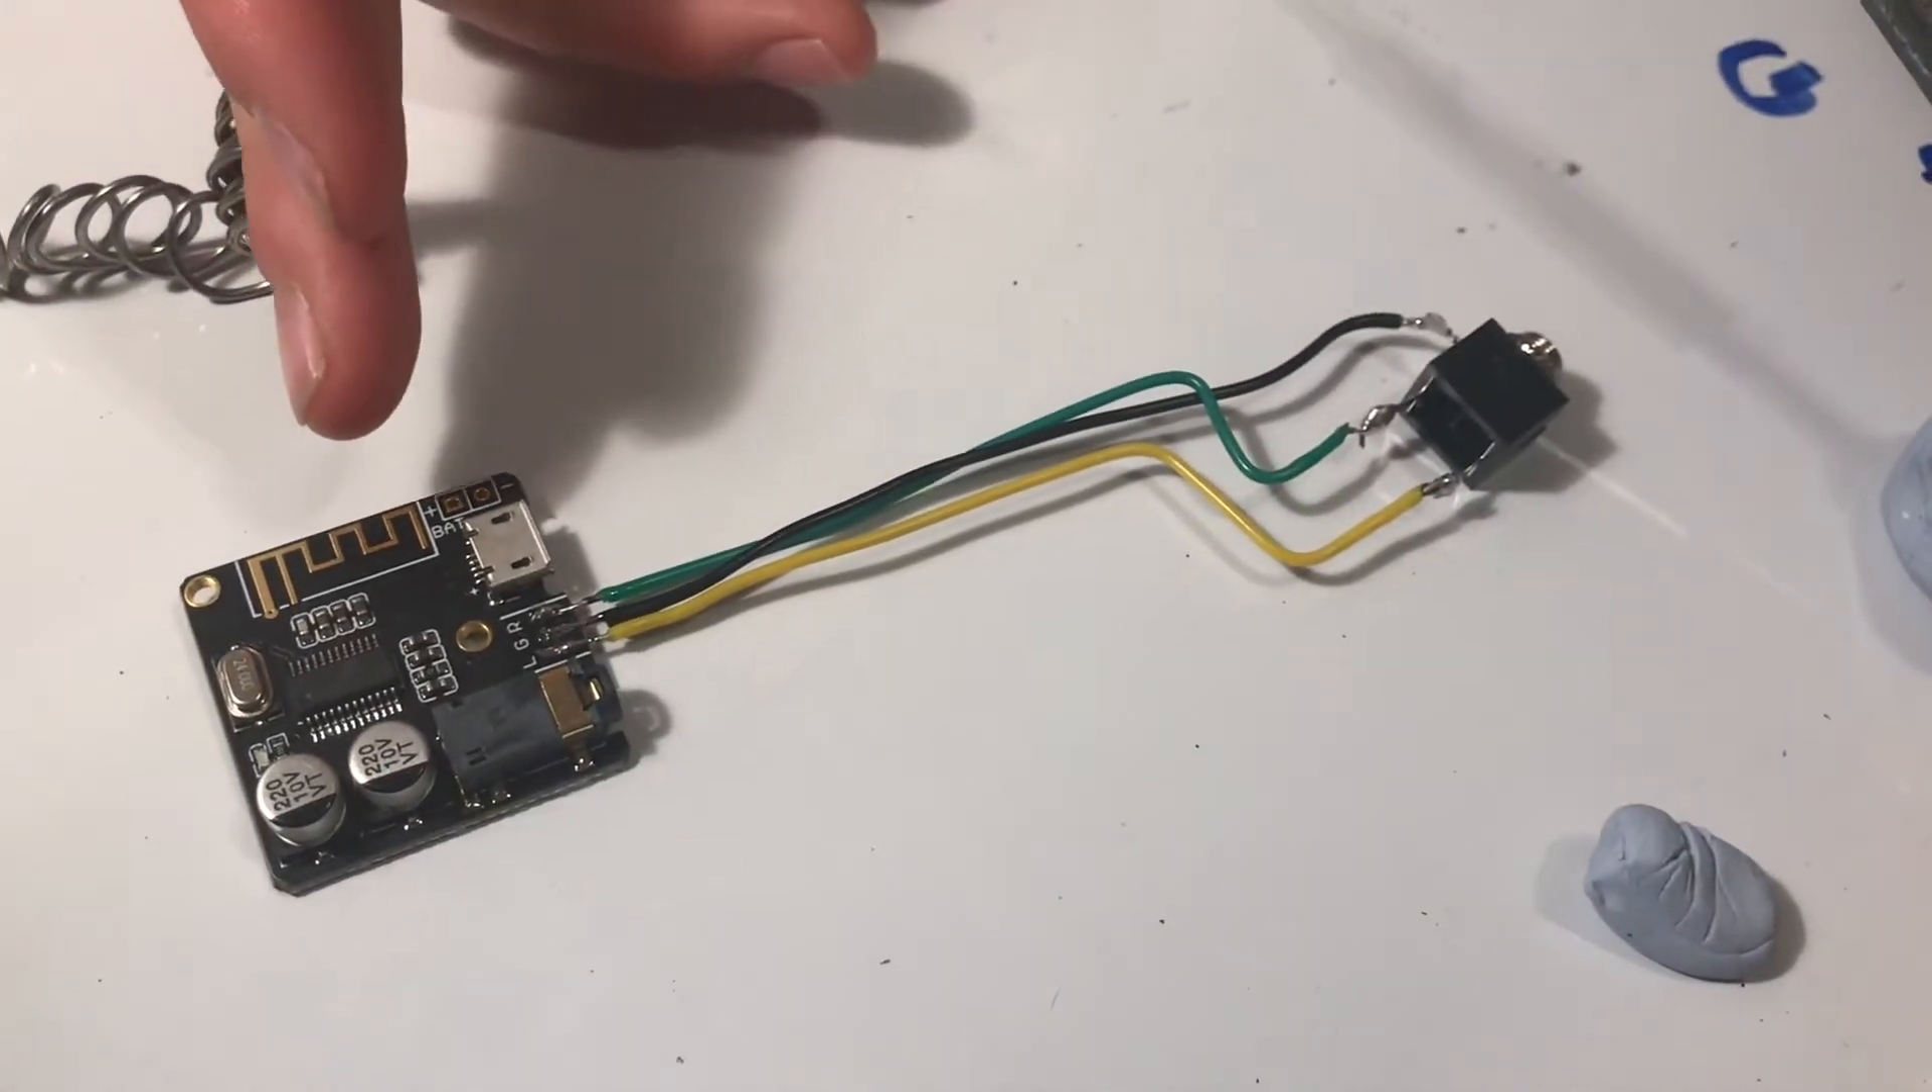The jack's now soldered to our board.